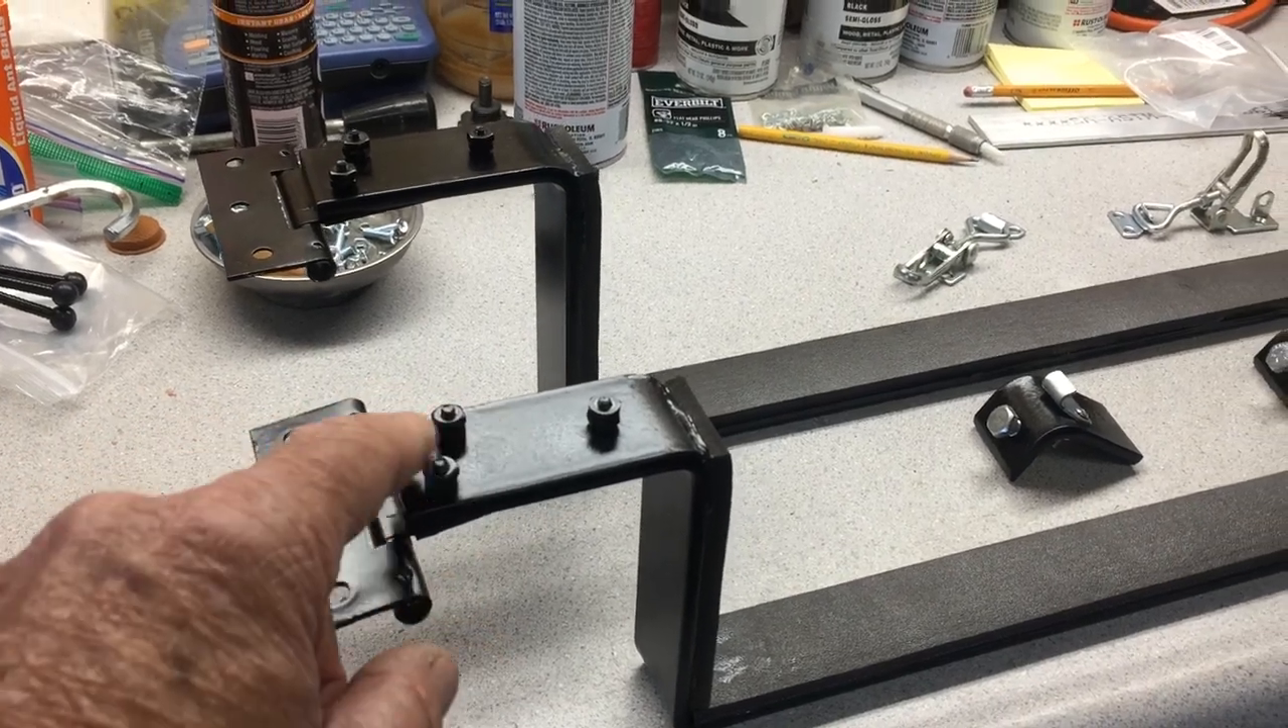And then on one end, which will be the front of the trailer, I have a hinge here. It's a four inch hinge that's bolted on.